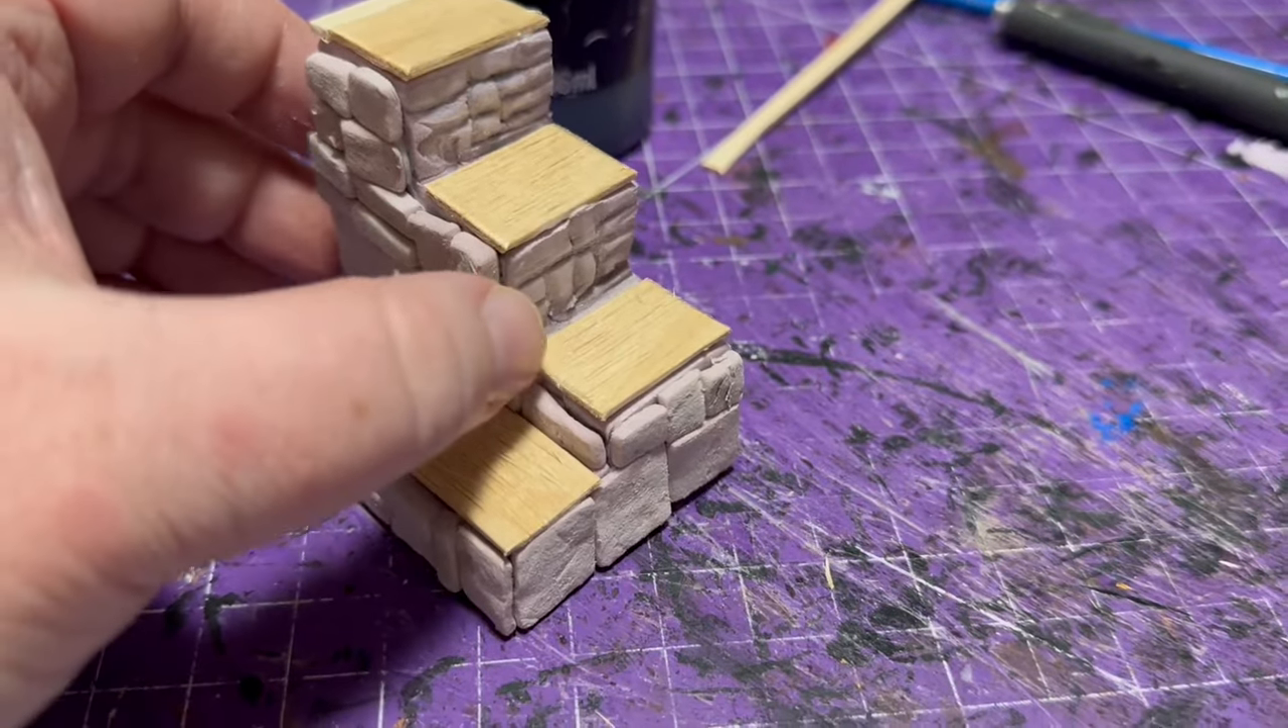So this is what it looks like after I've added the wooden planks on there and all the bricks.